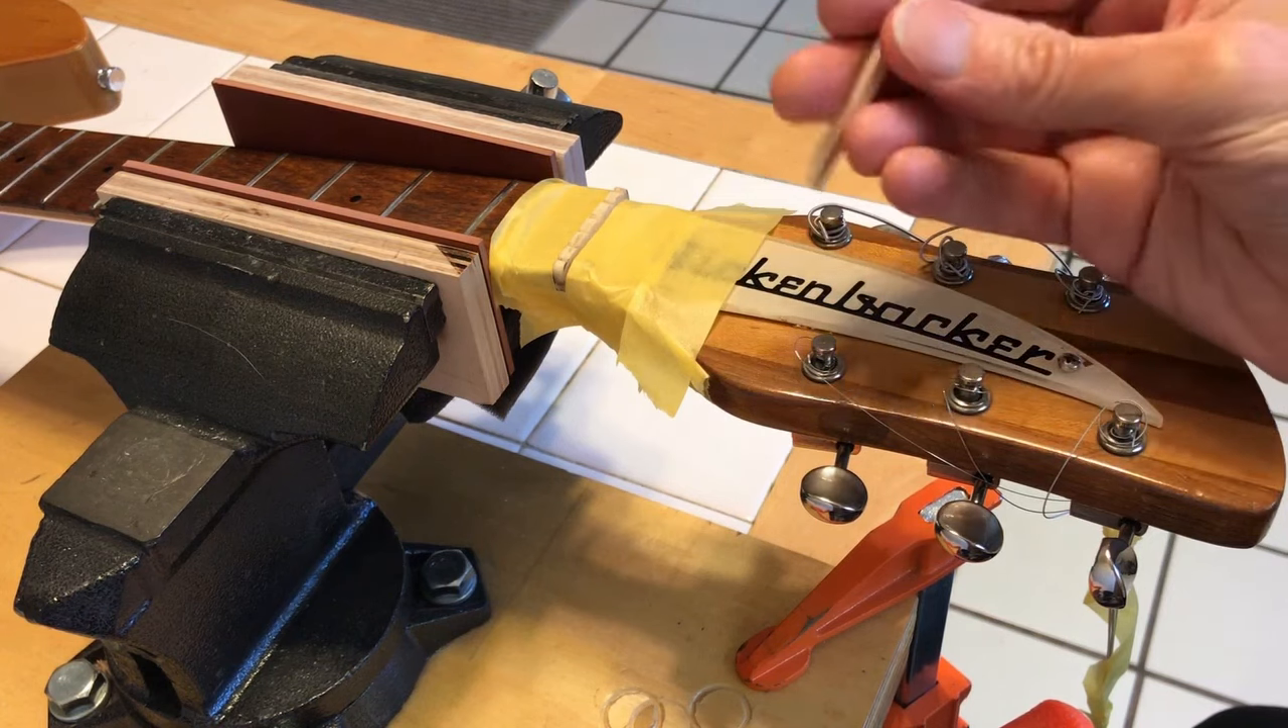So, you can see that, first of all, I've put the truss rod cover back on the headstock.